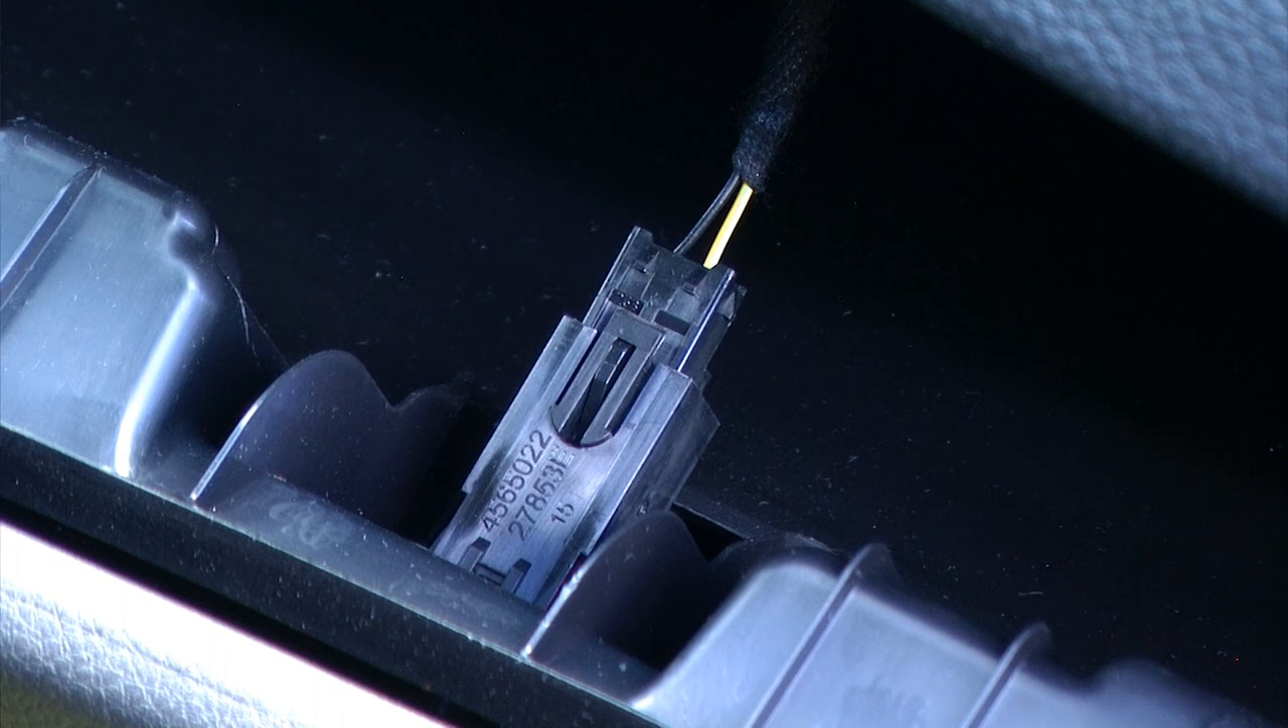There is a wiring harness that is still connected to the glove box.